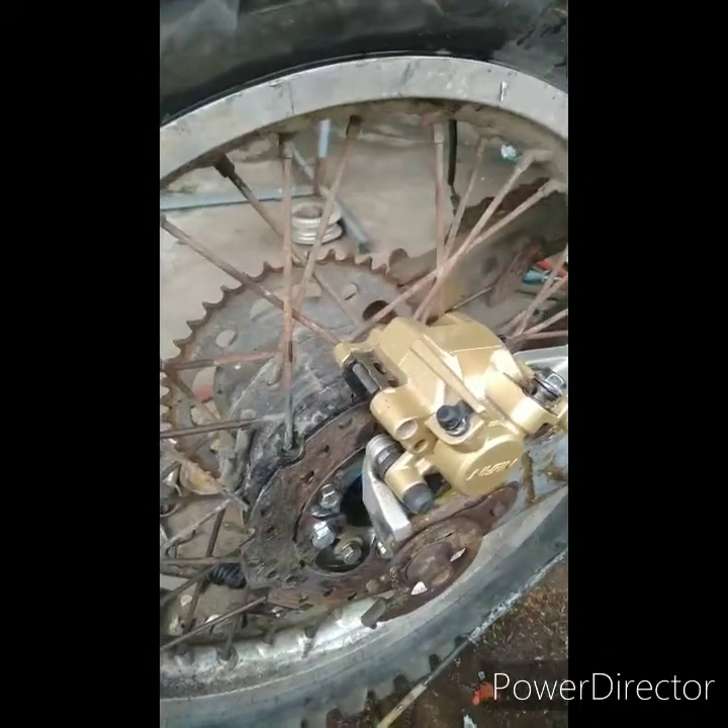Na set up ko na yung ating disc brake caliper.